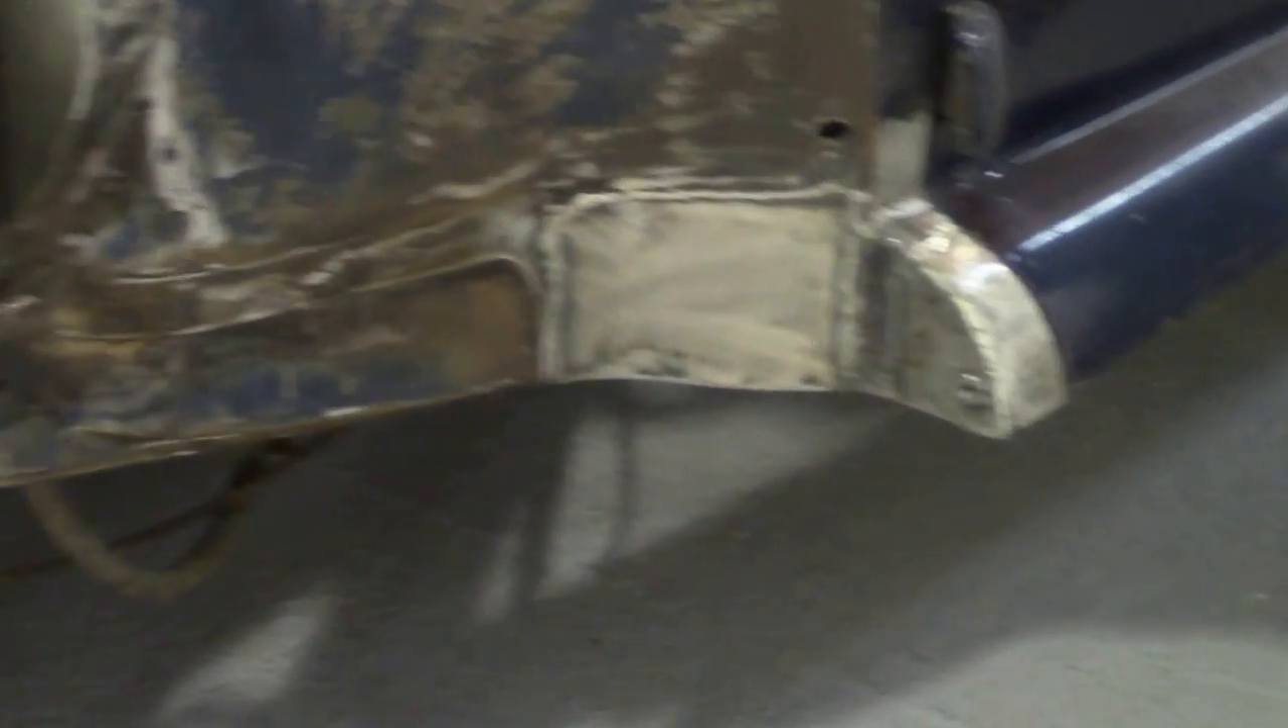We've cut the rust out of there and I welded in some patches.